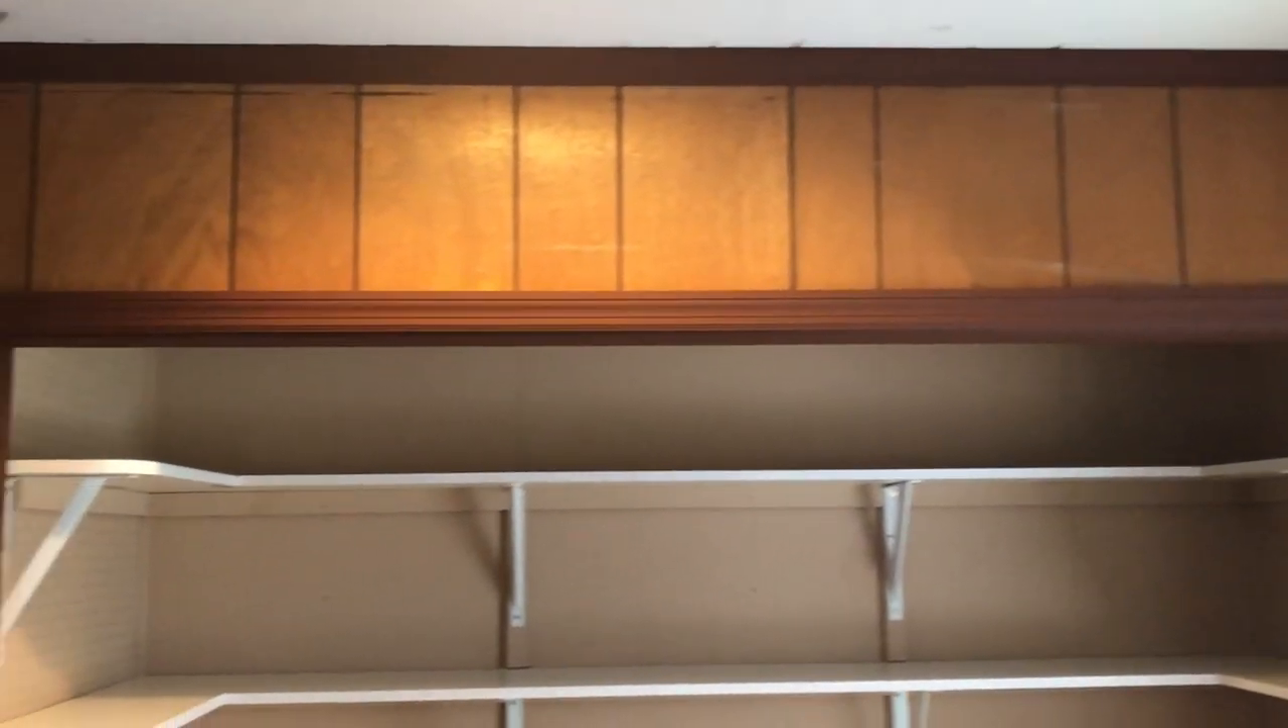We got our crown molding back up there.